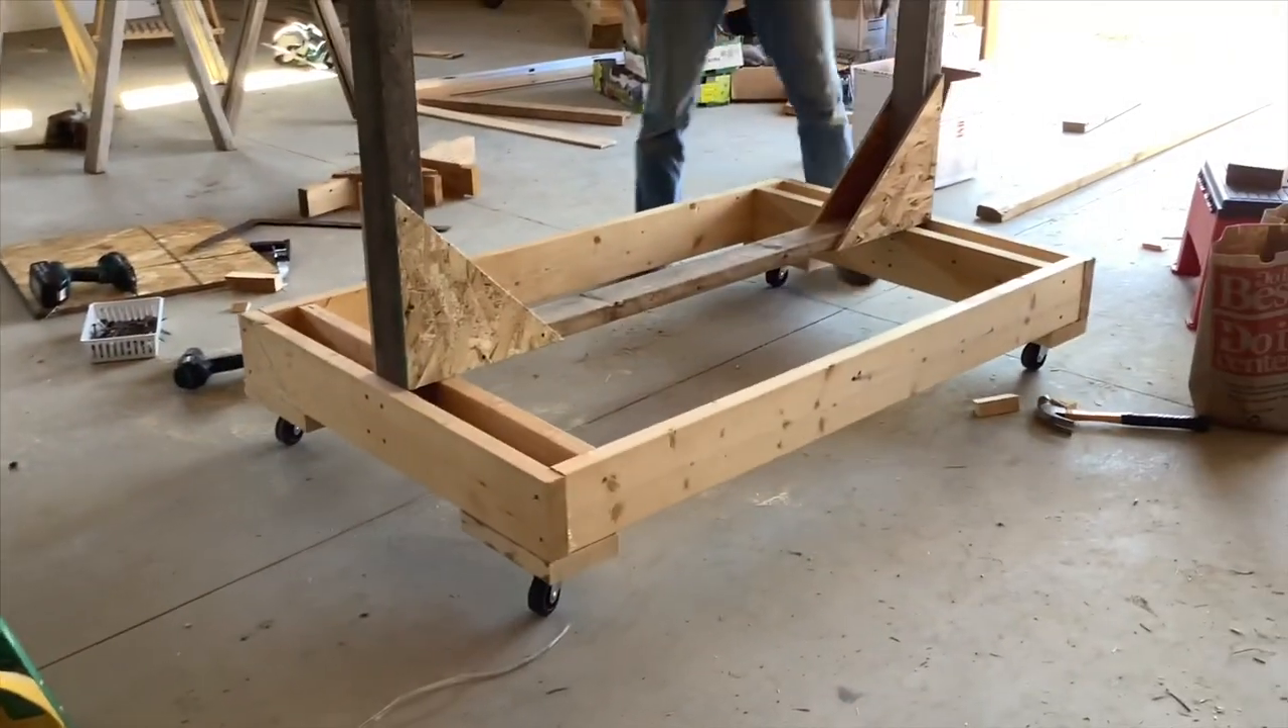Okay so we got our wheels put on got a nice cart here.